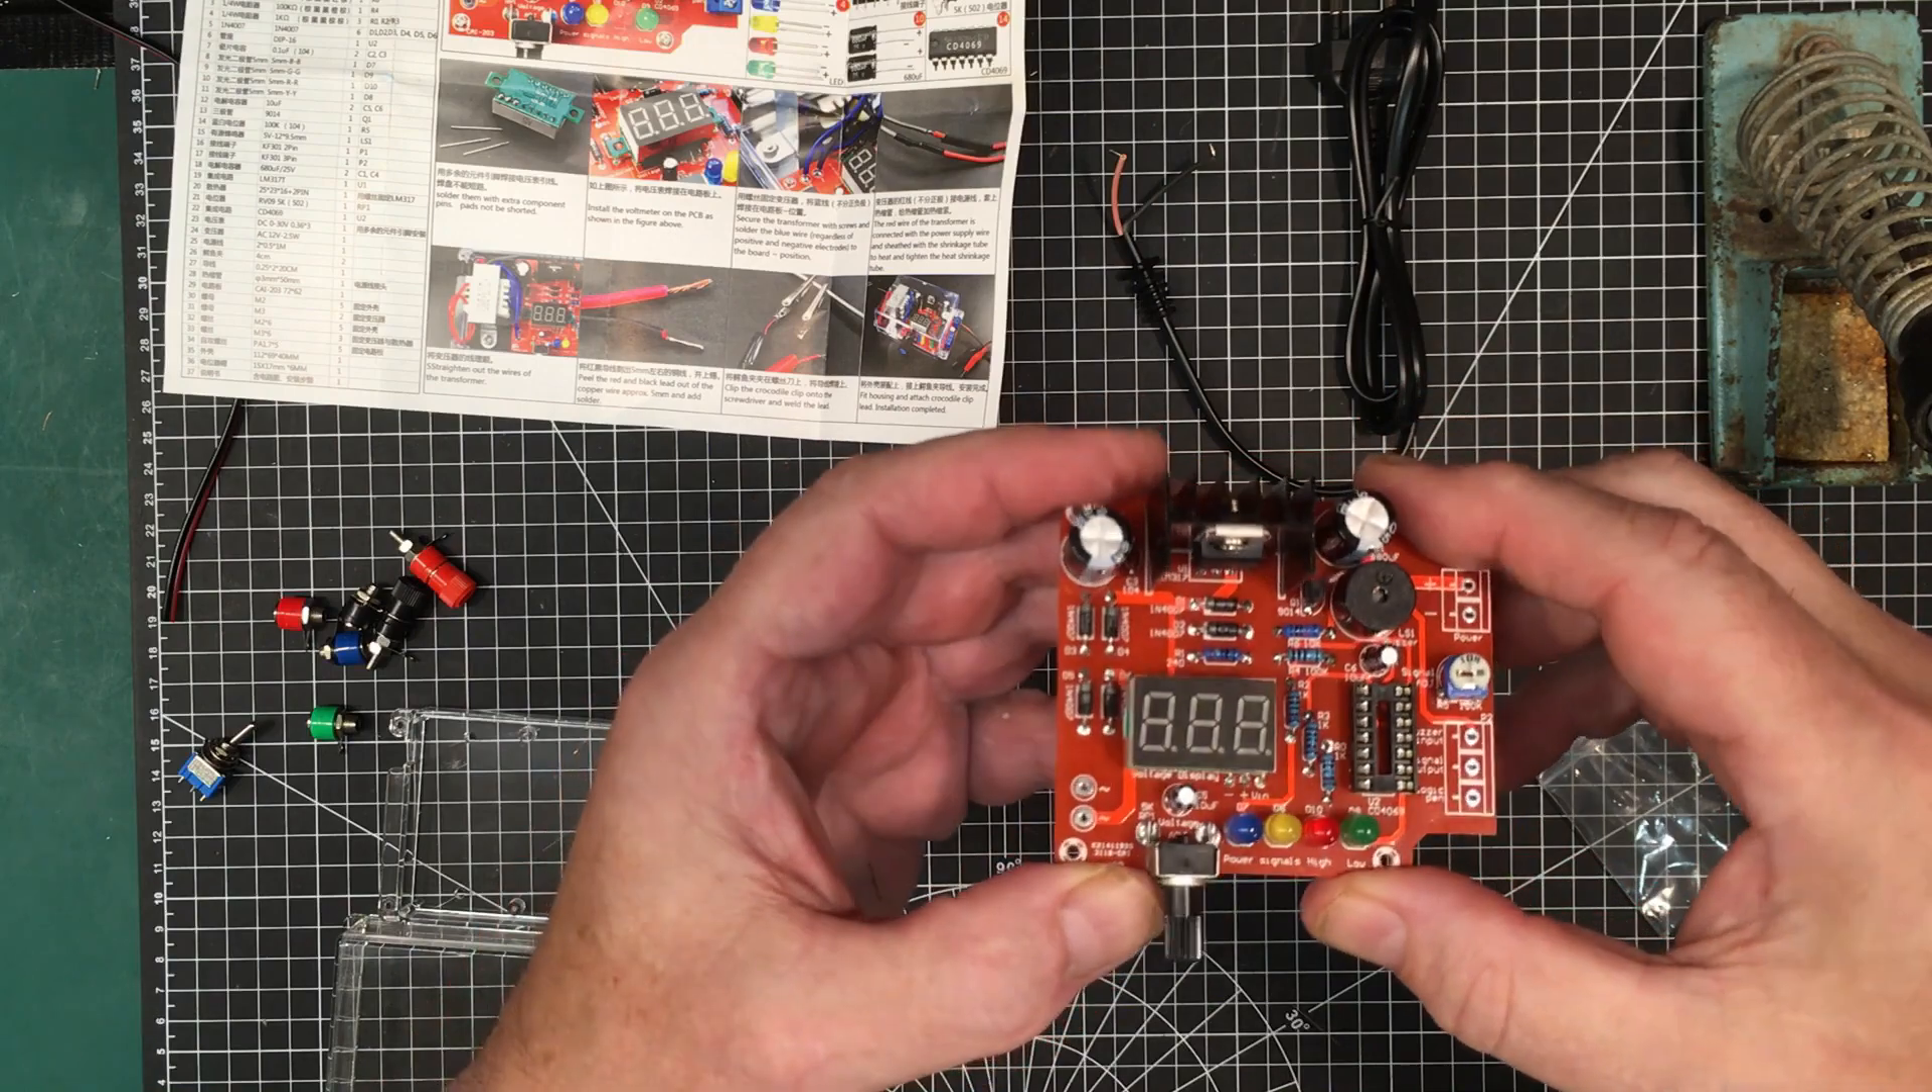Okay, so we've got the PC board put together.